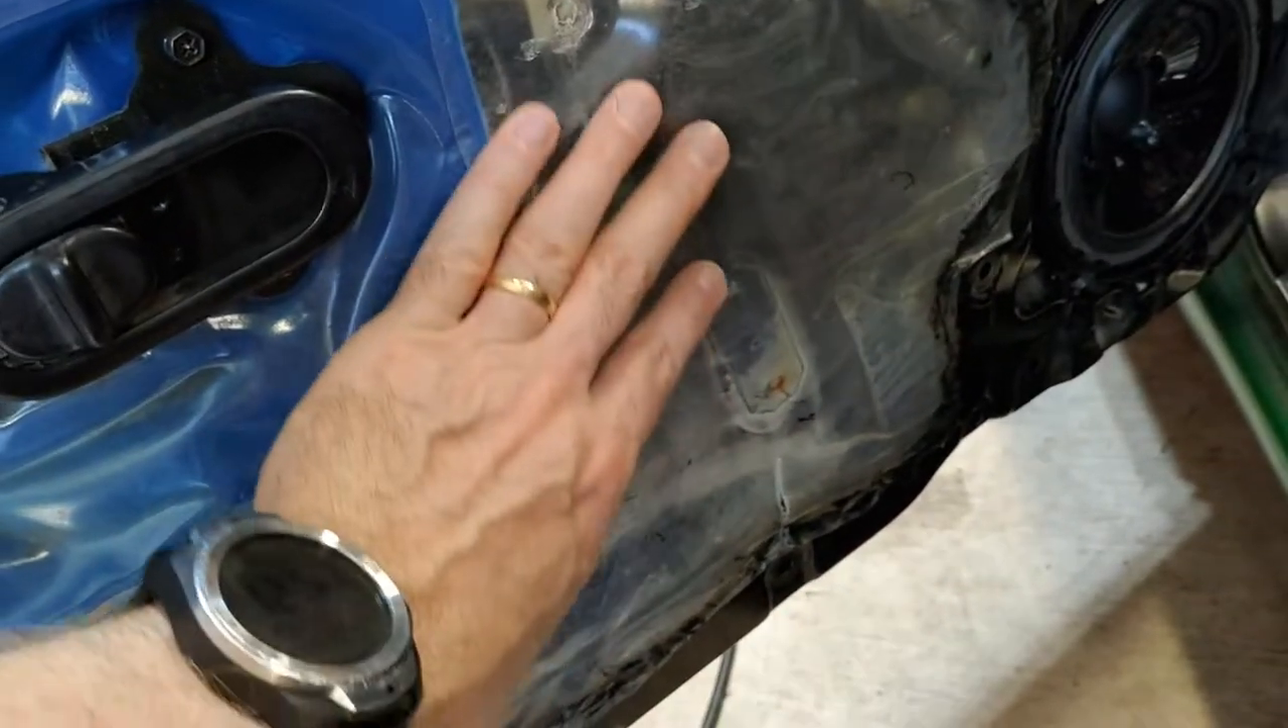So we've exposed our little vapor barrier.